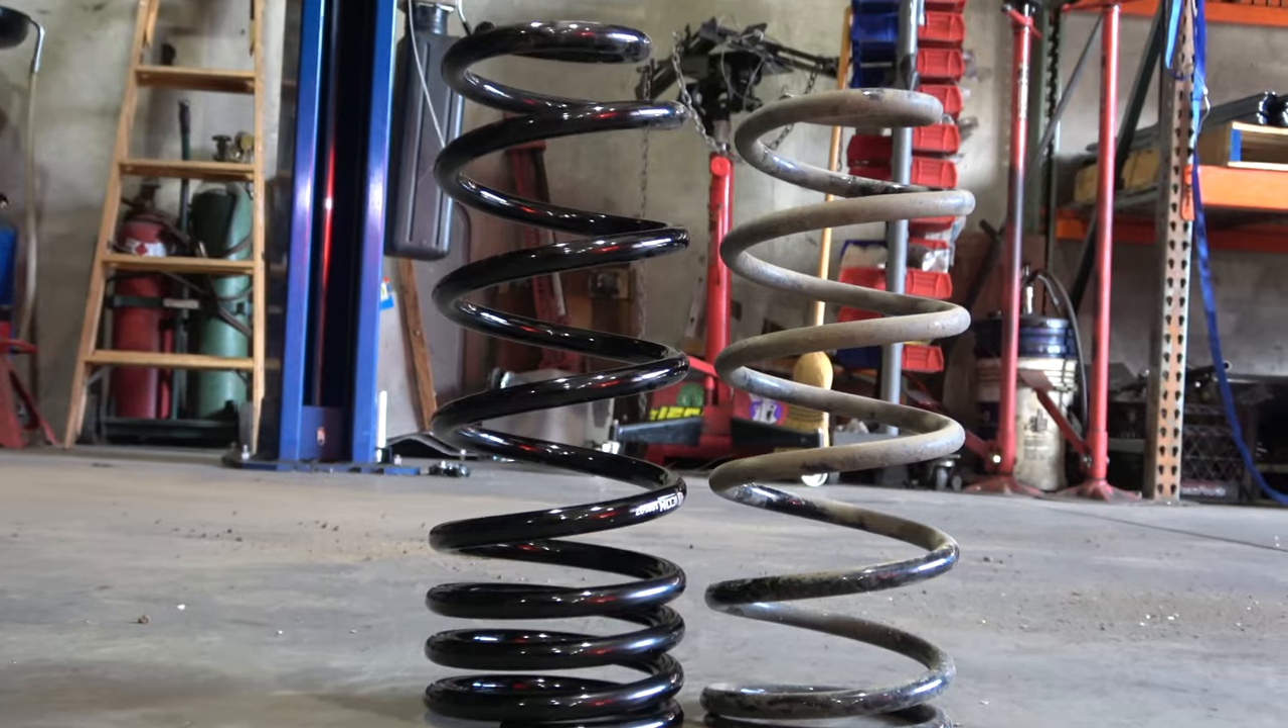Okay, so we just got our spring out.